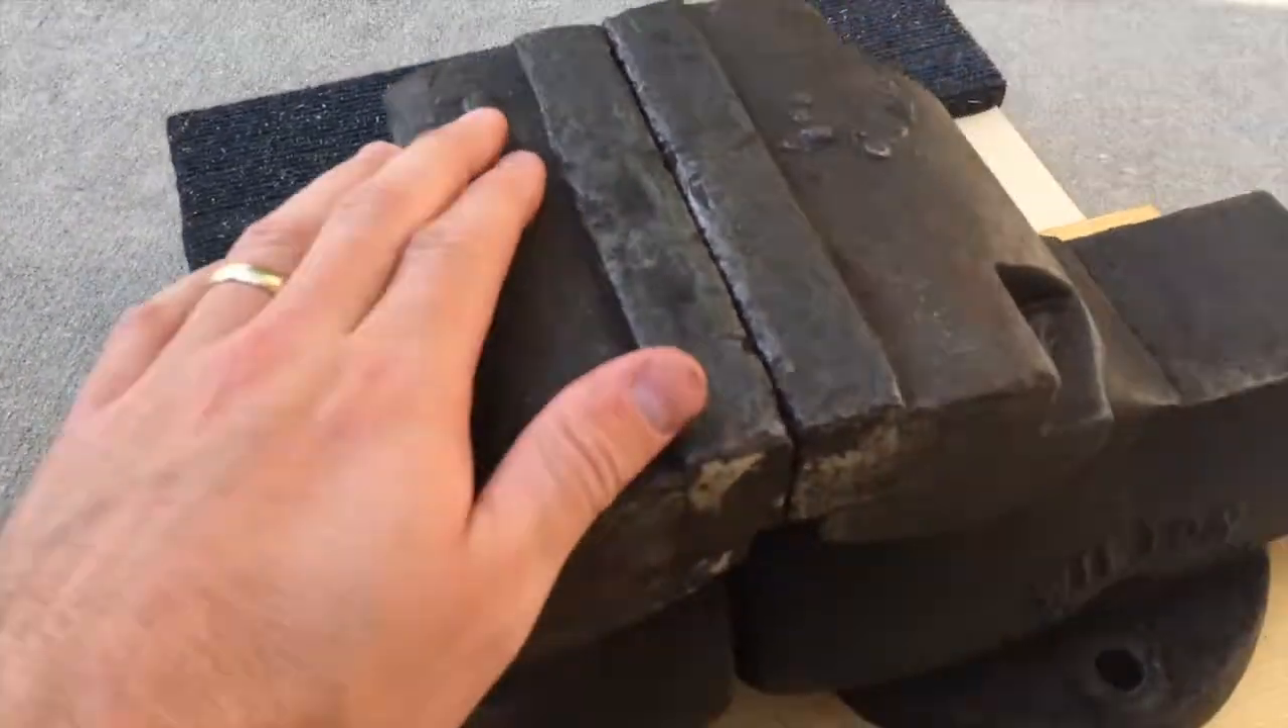The jaws meet, they line up evenly, but they do have quite a bit of wear.